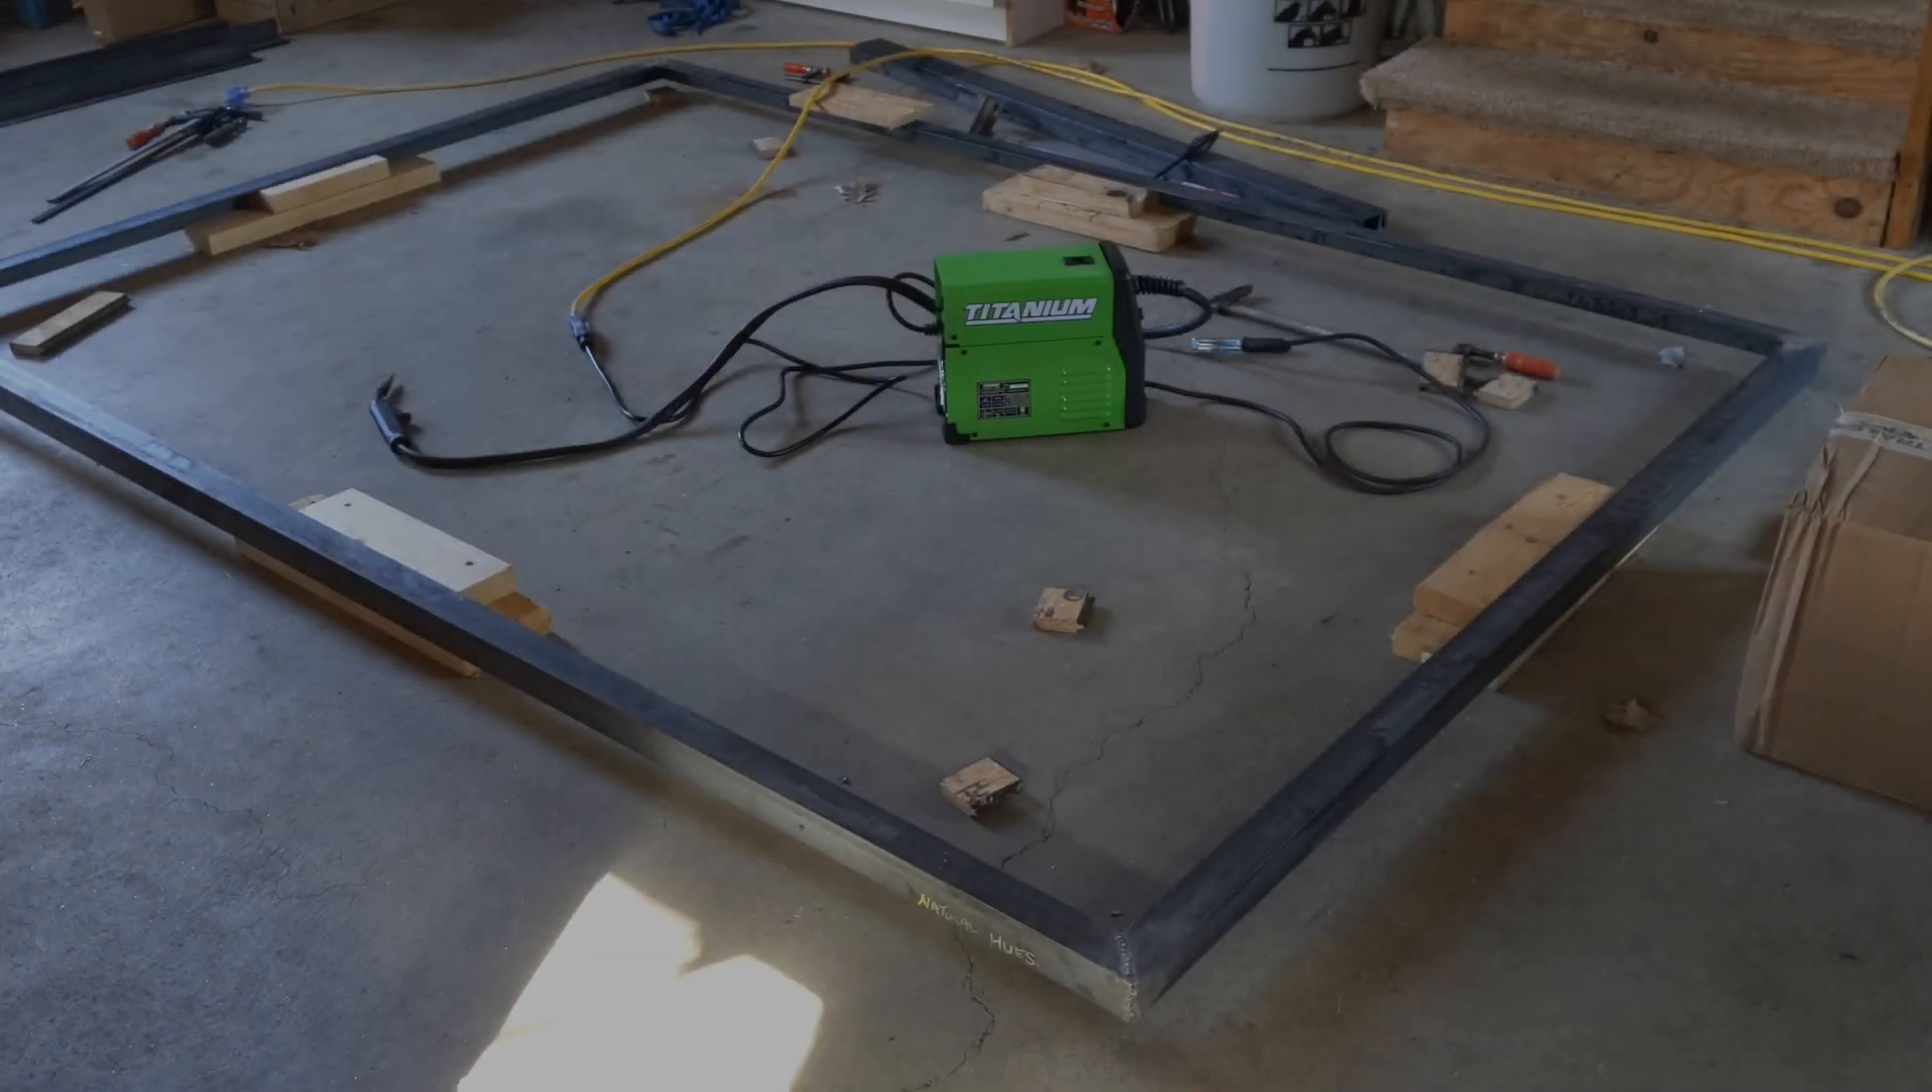Now that we've got the exterior frame of the trailer all set it's time to start dealing with the cross pieces.